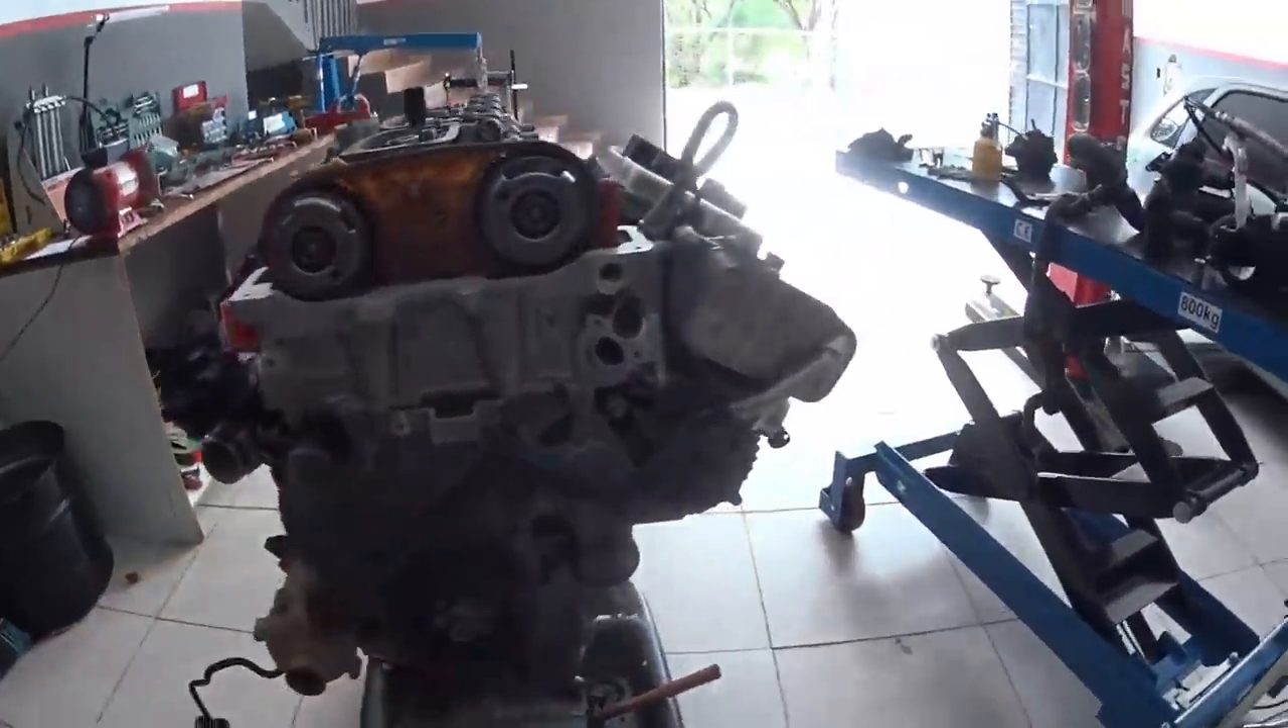Agora aqui o motor da BMW já está parcialmente montado.